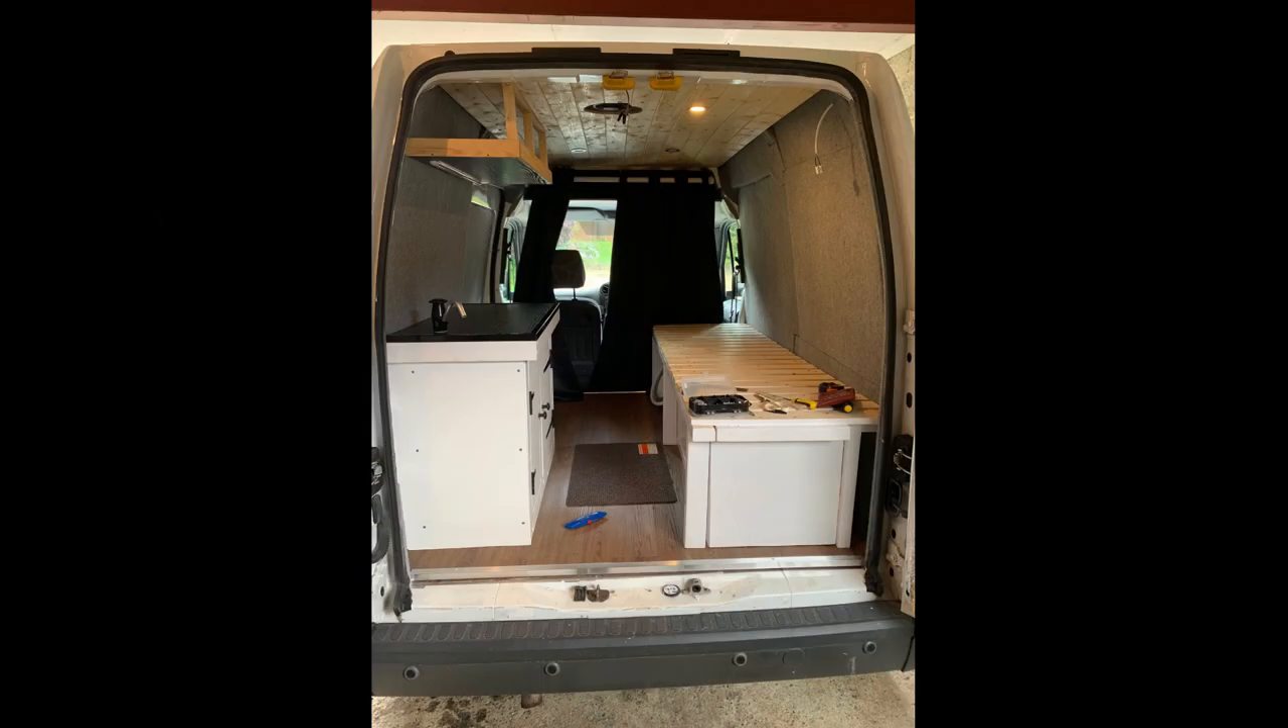So the floor is done now.